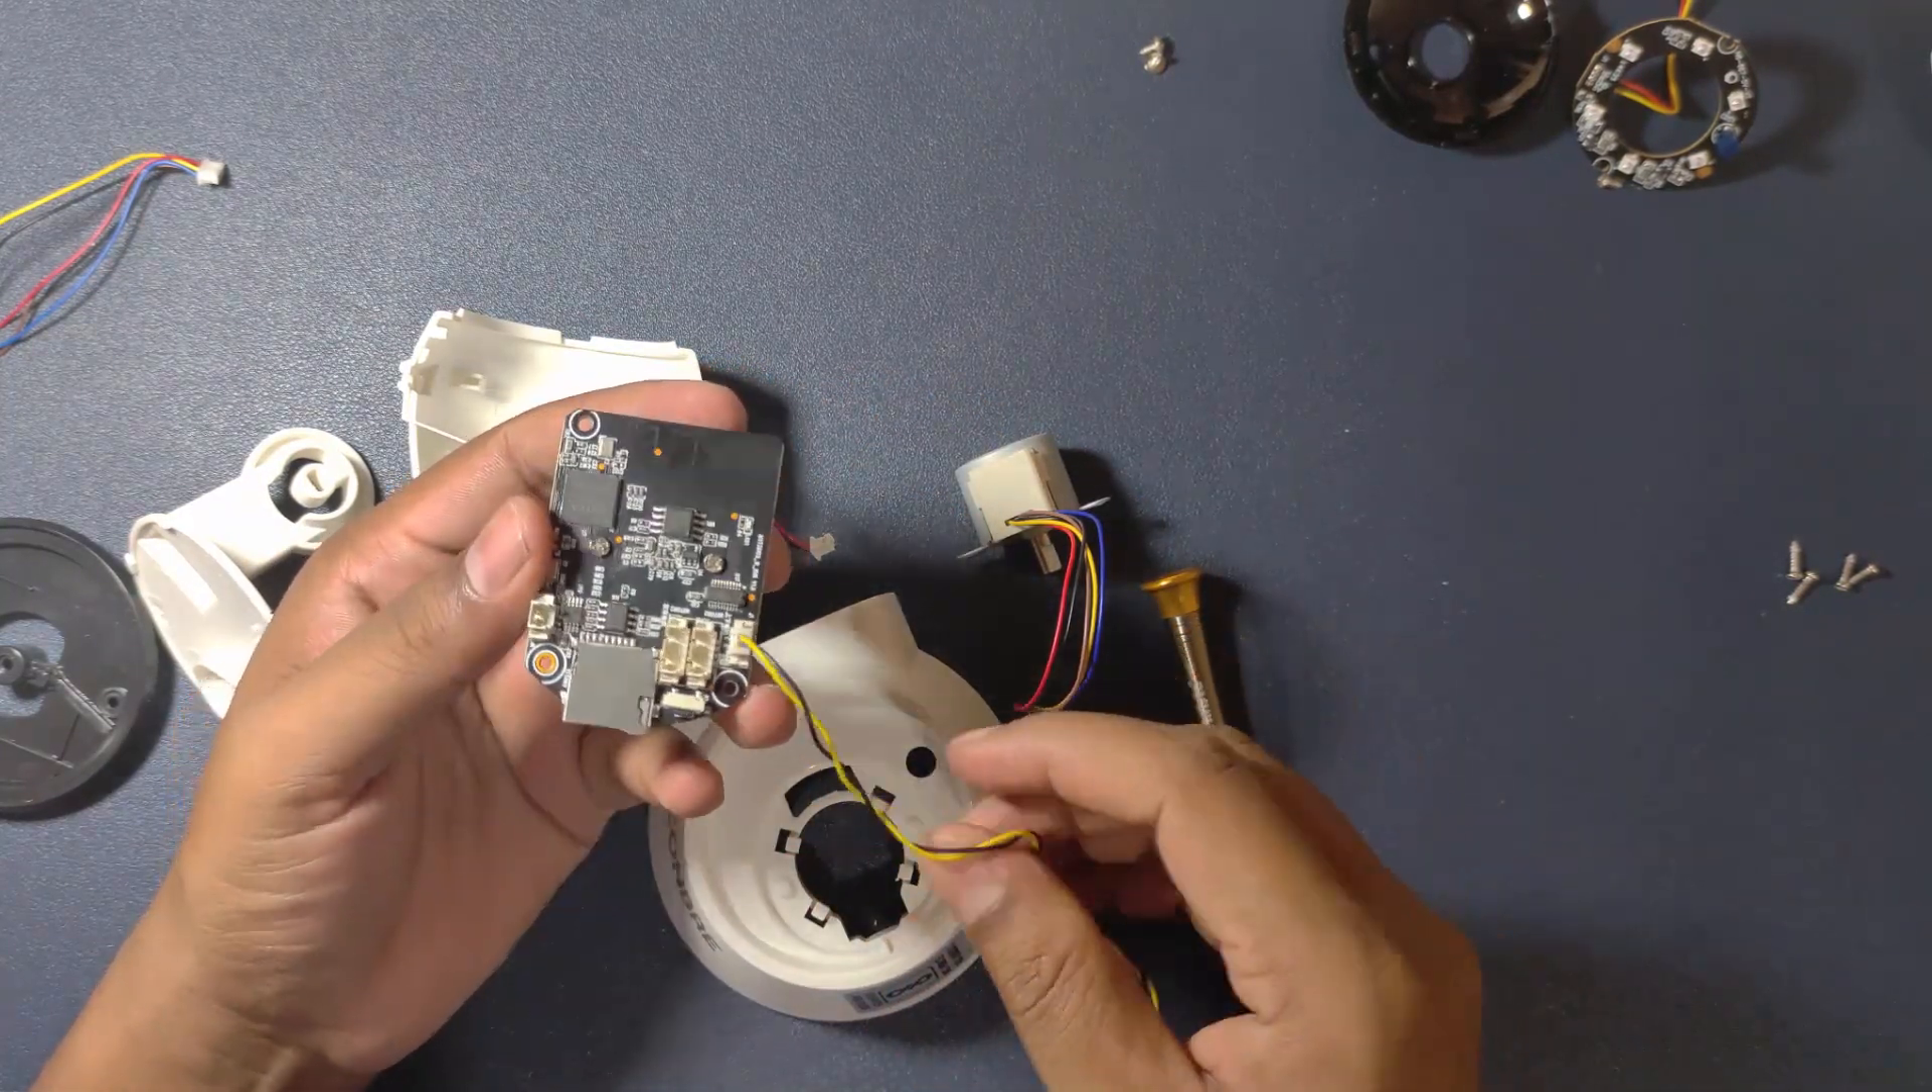Alright so we have removed all the components connection from the pcb except this power cable.